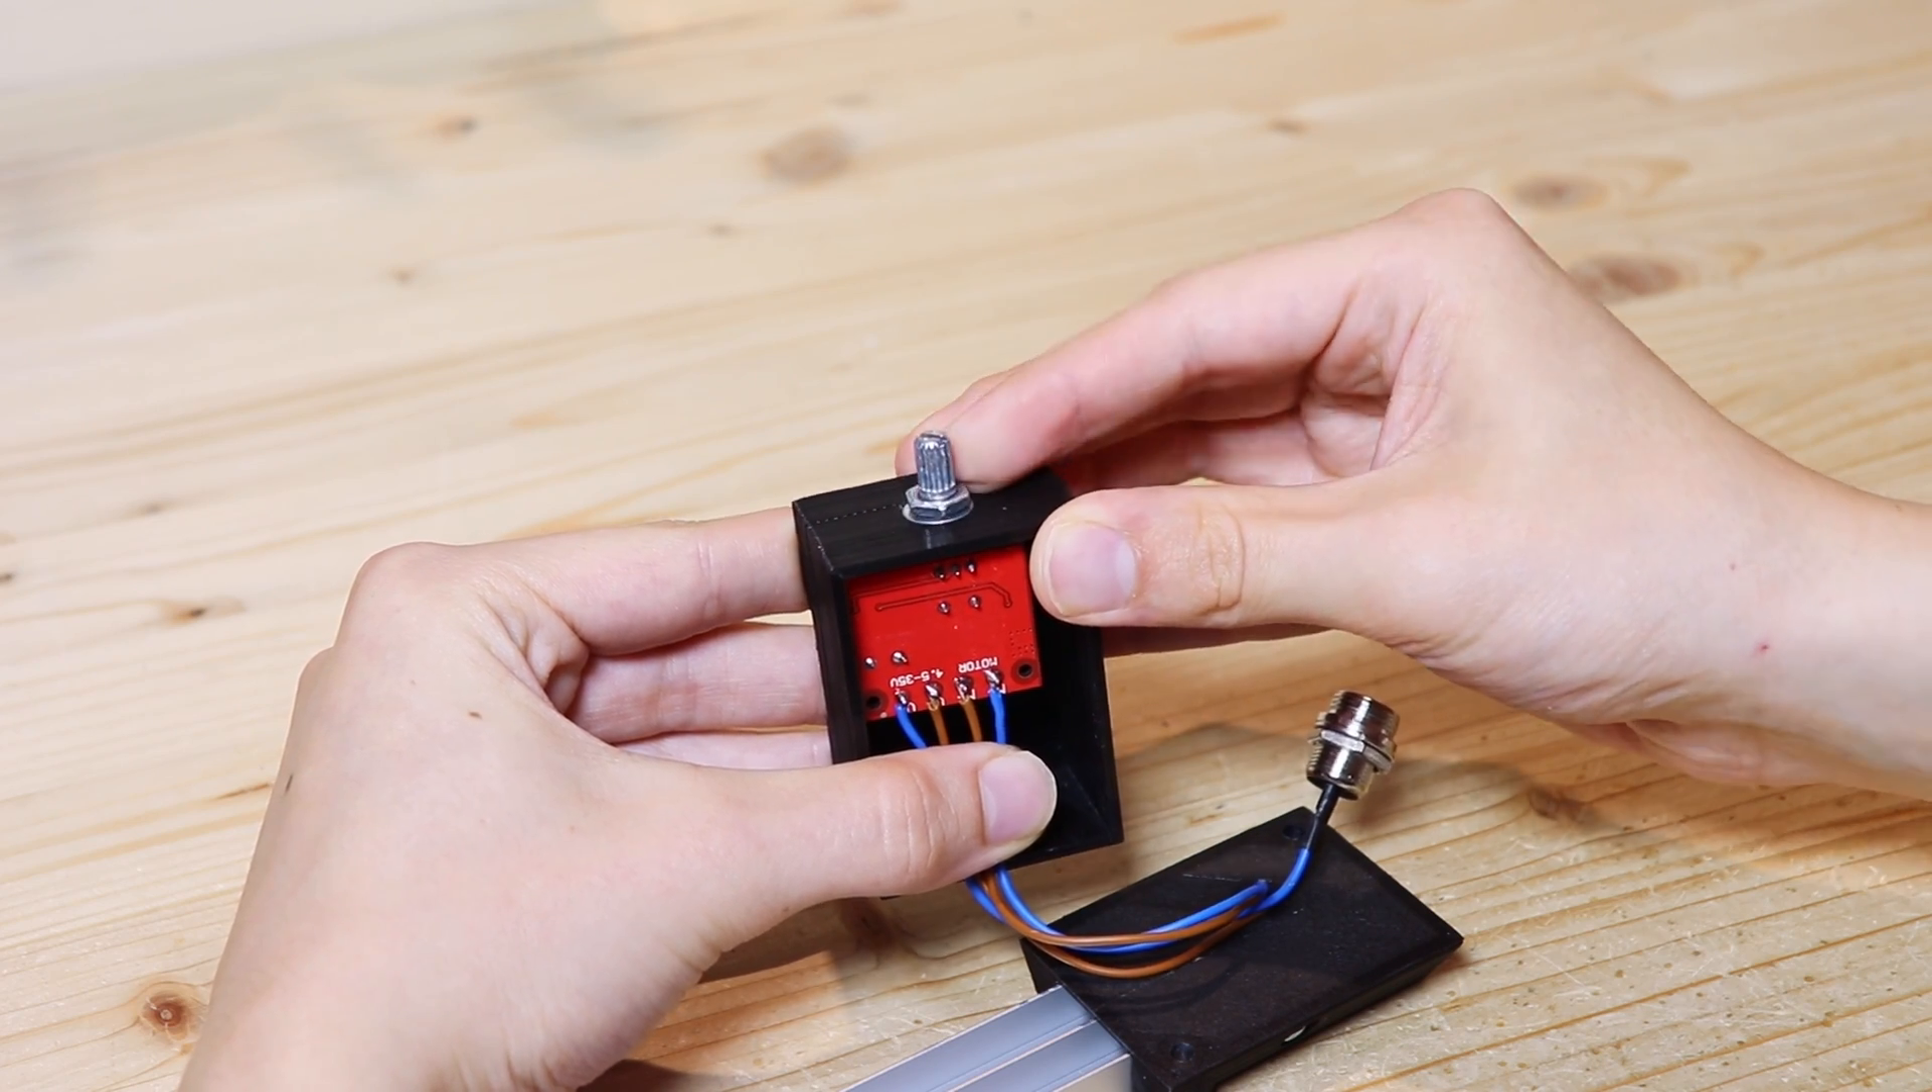Ho messo il dimmer al suo posto facendo uscire il potenziometro dal foro.